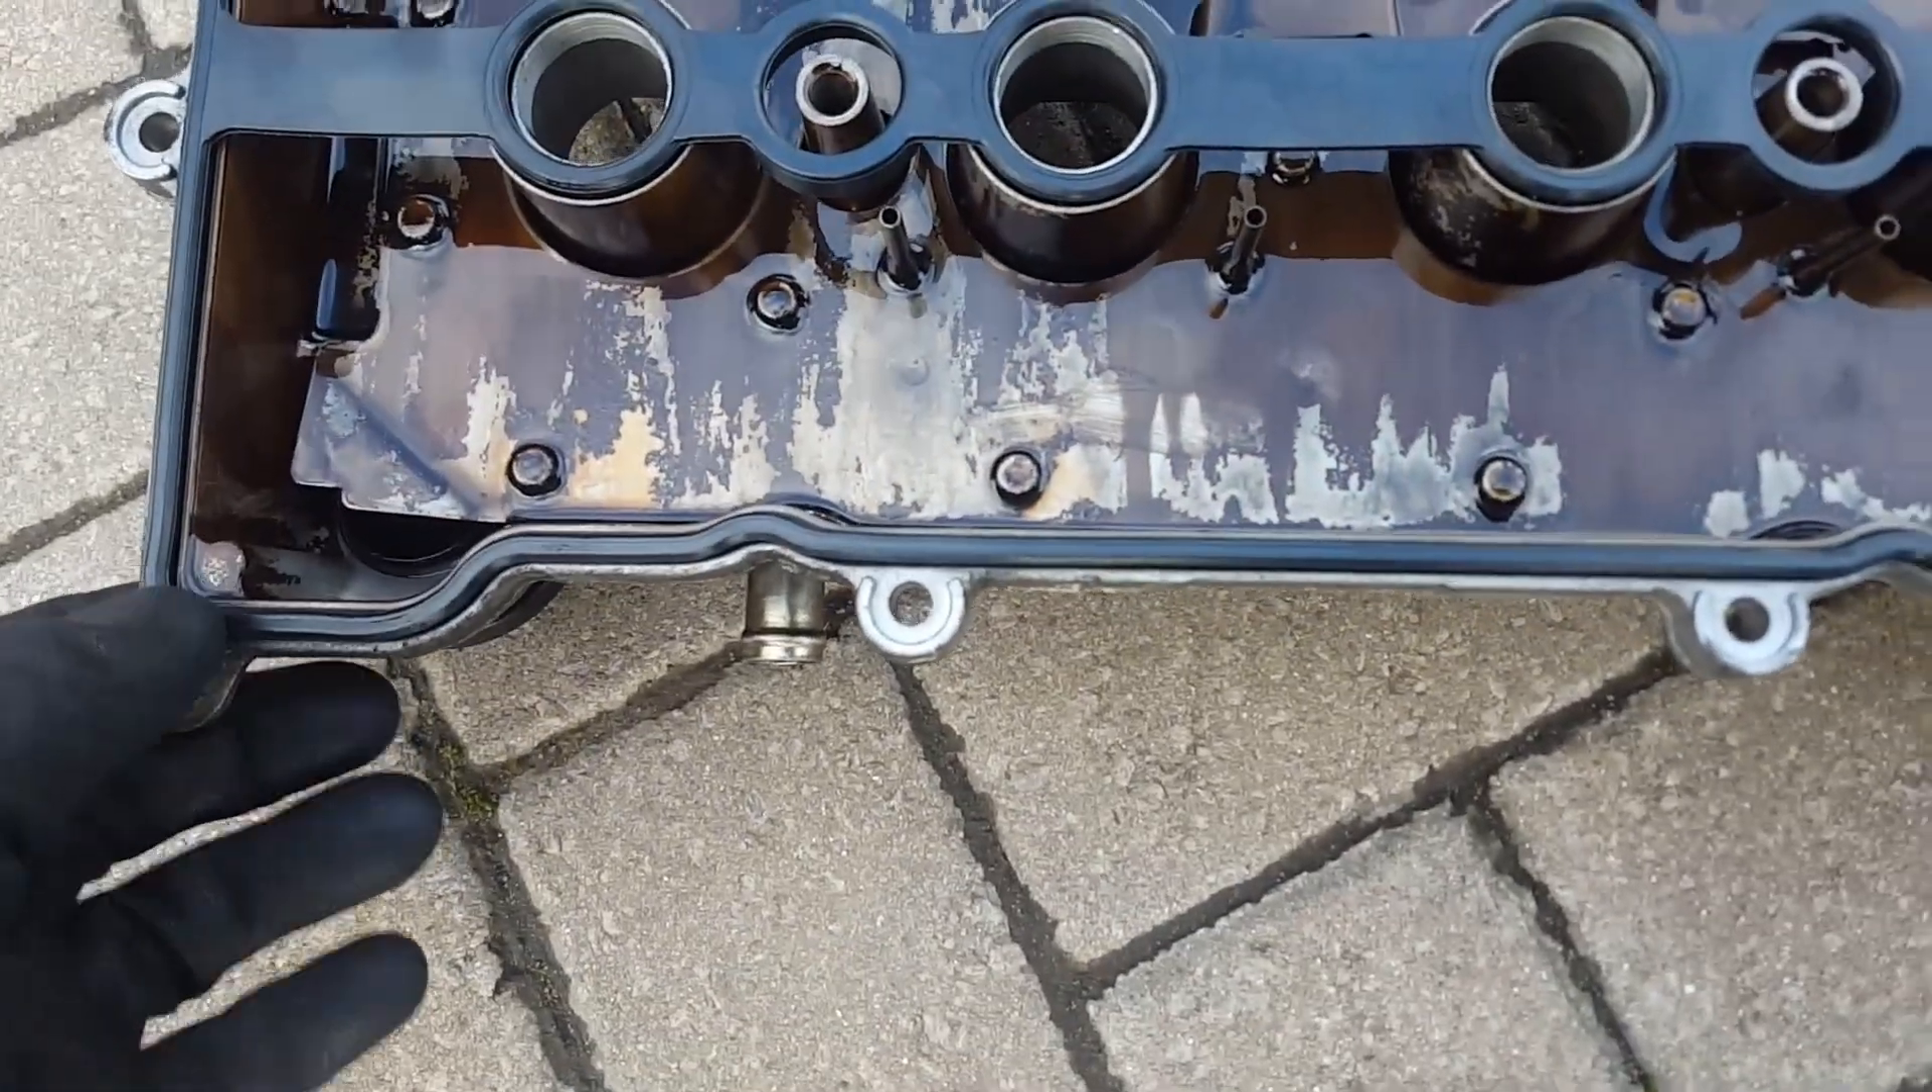The new gasket's on and it's a lot more pliable and nicer than the old one.